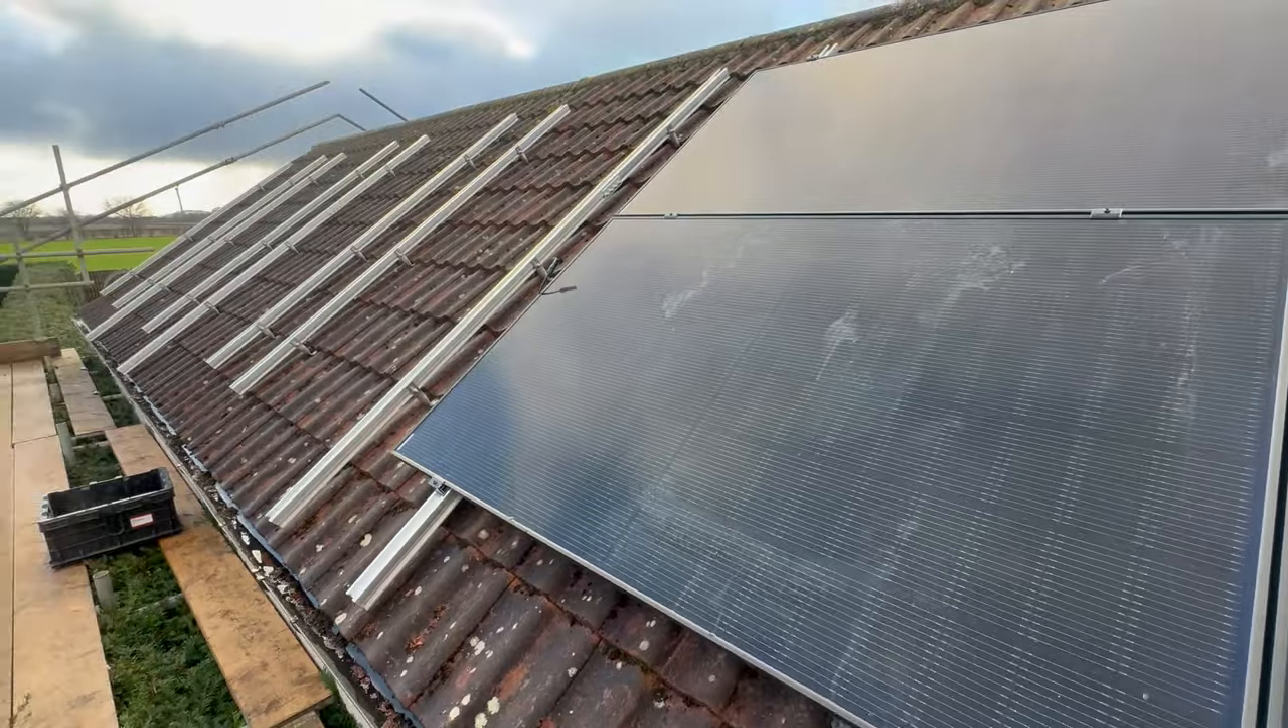We've got a couple of panels down already.